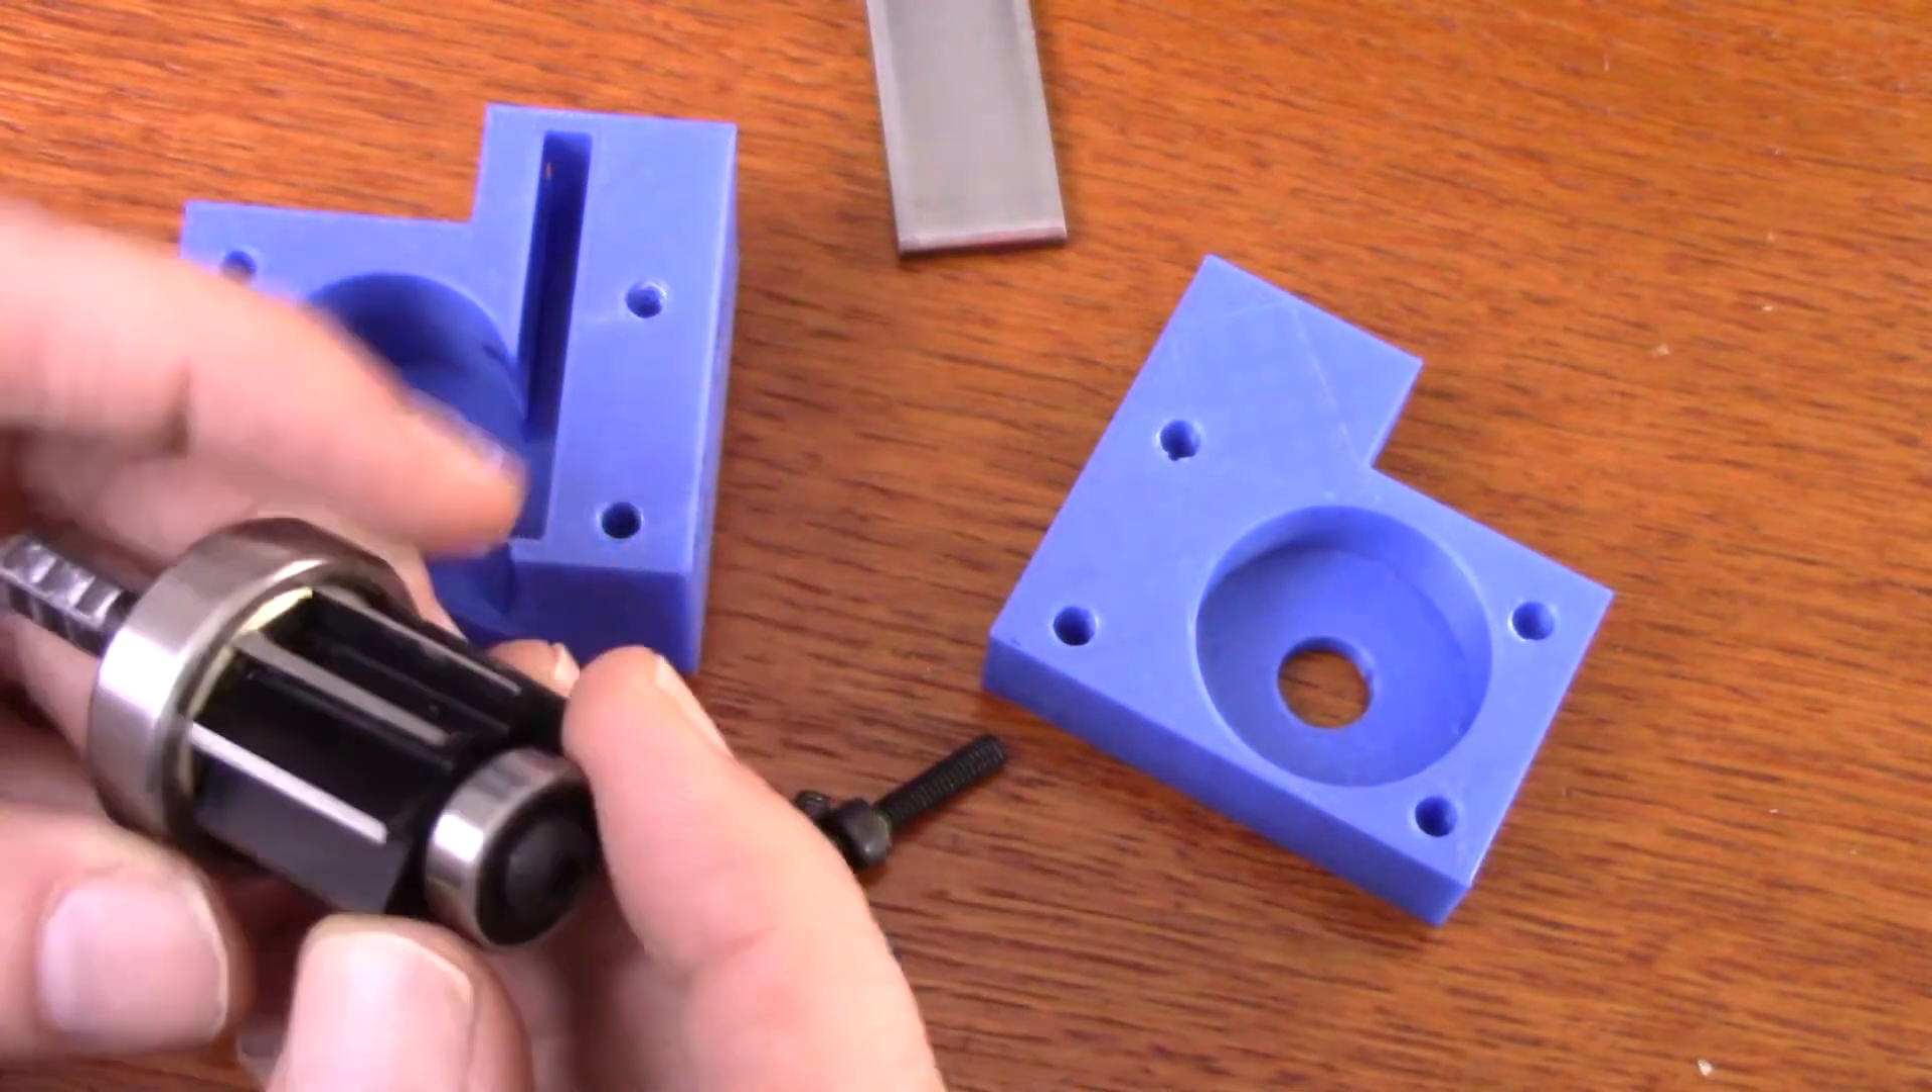I reassembled this, the cutter as well as the two bearings.